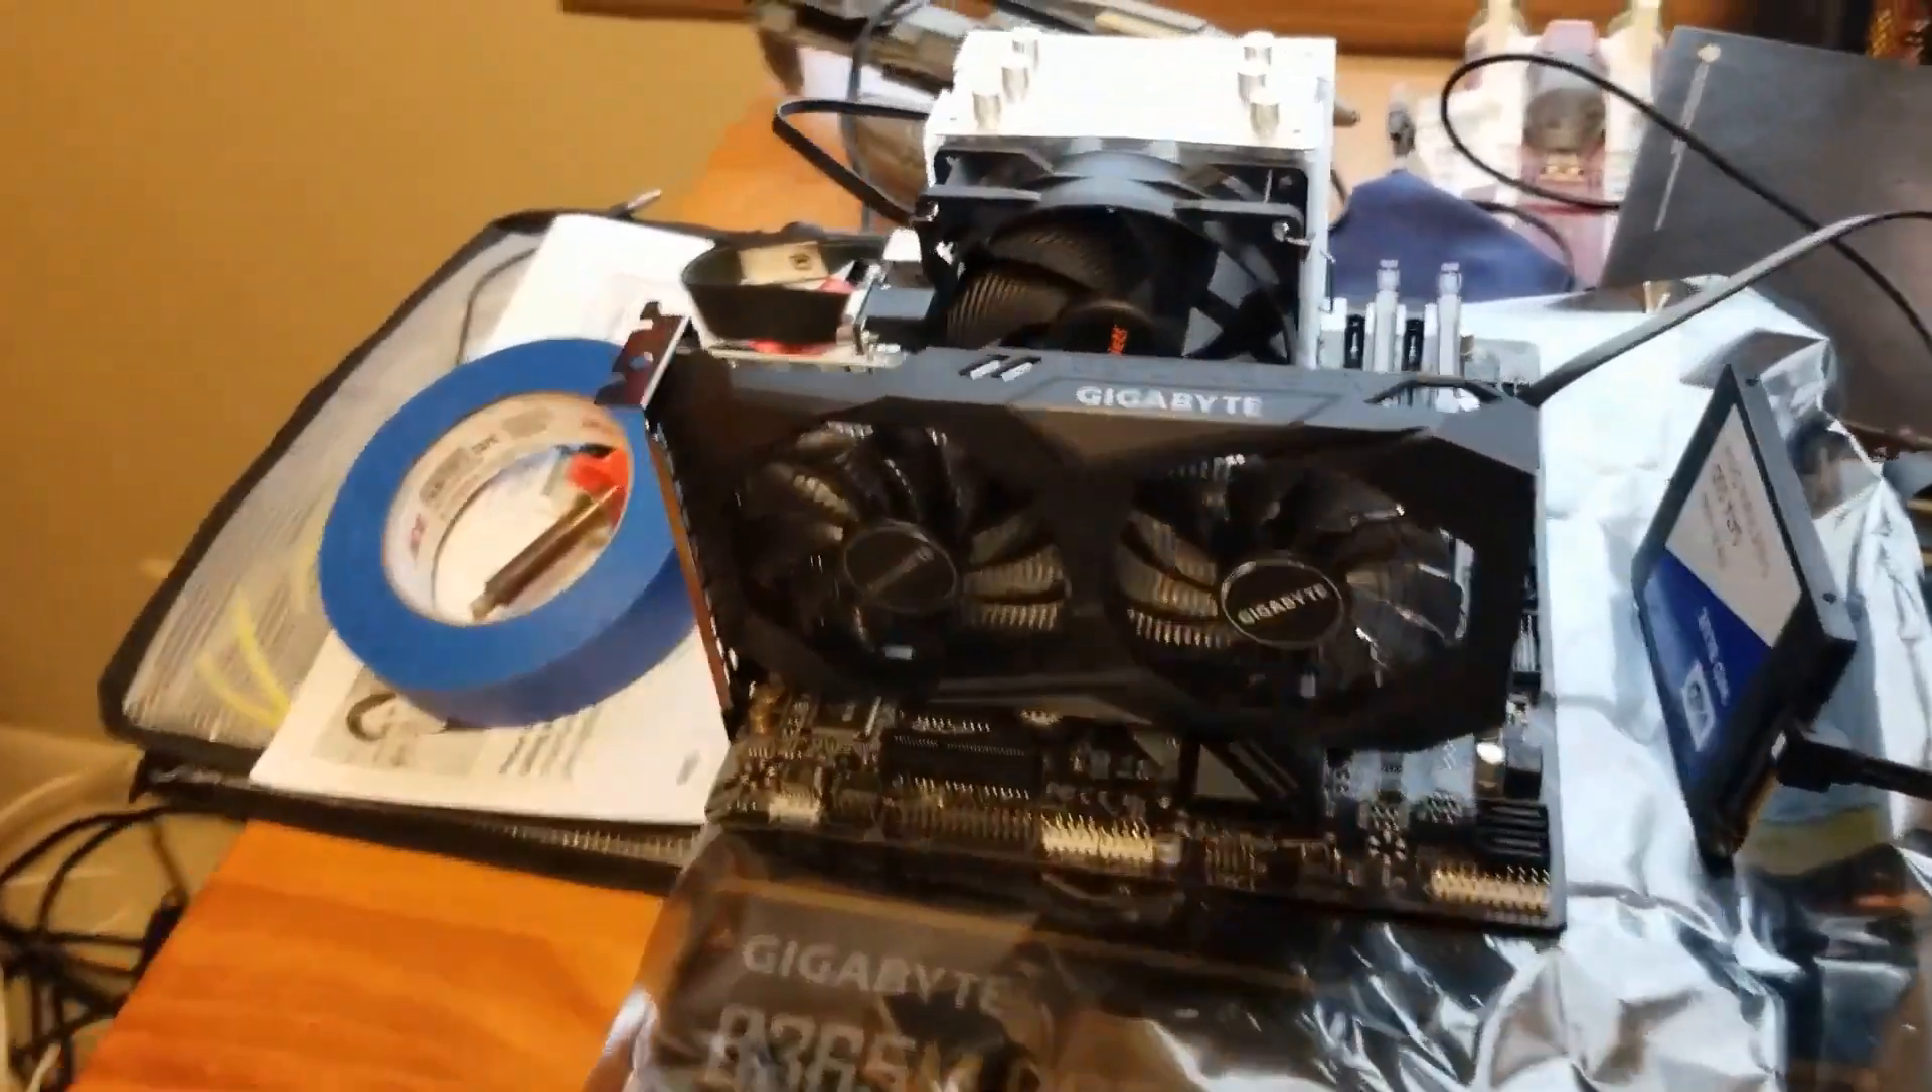Guys so this is what it looks like with graphics card installed obviously i don't have the case yet but this is pretty much the pc.